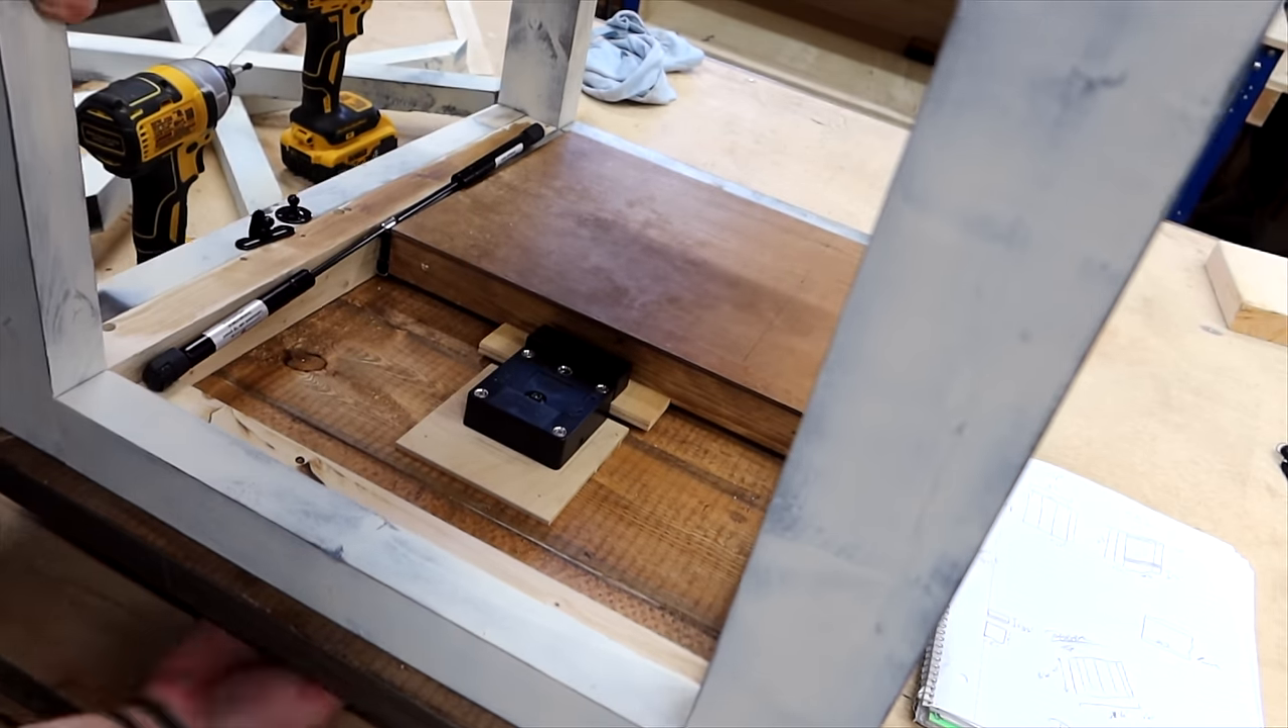So now that our lock is installed, we'll give it a little test.